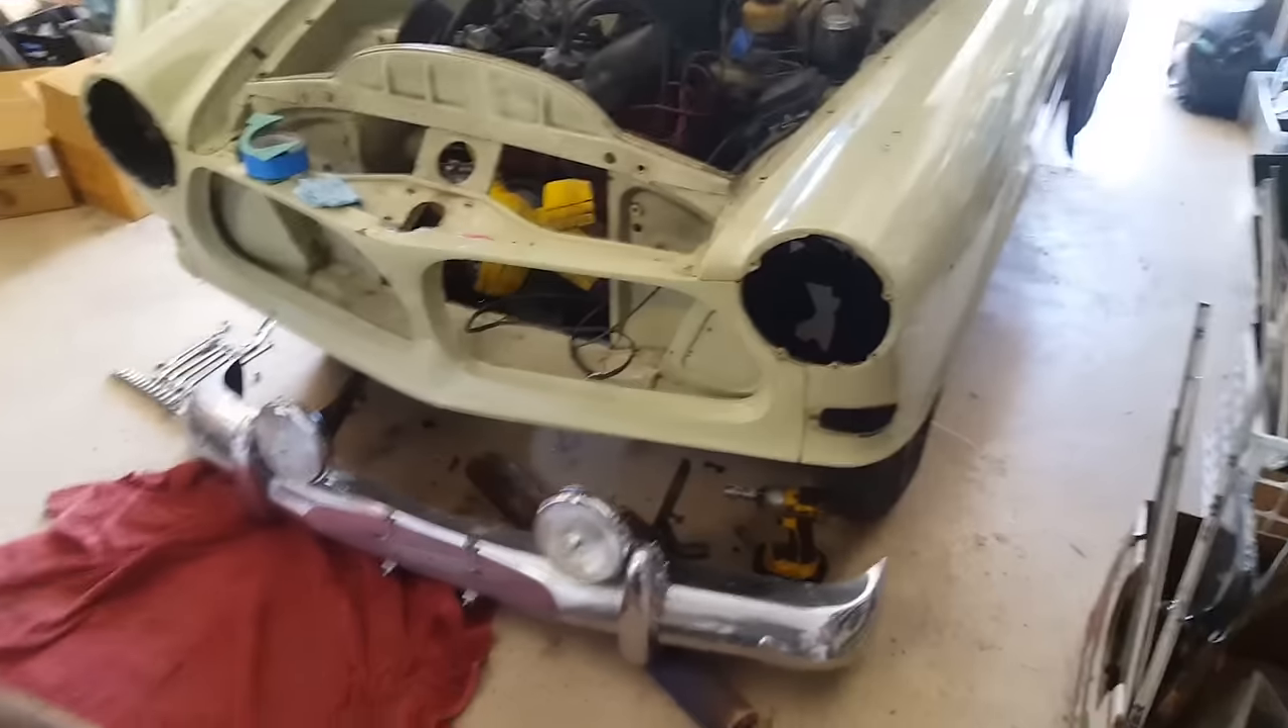I've got the bumper off. That was so easy.